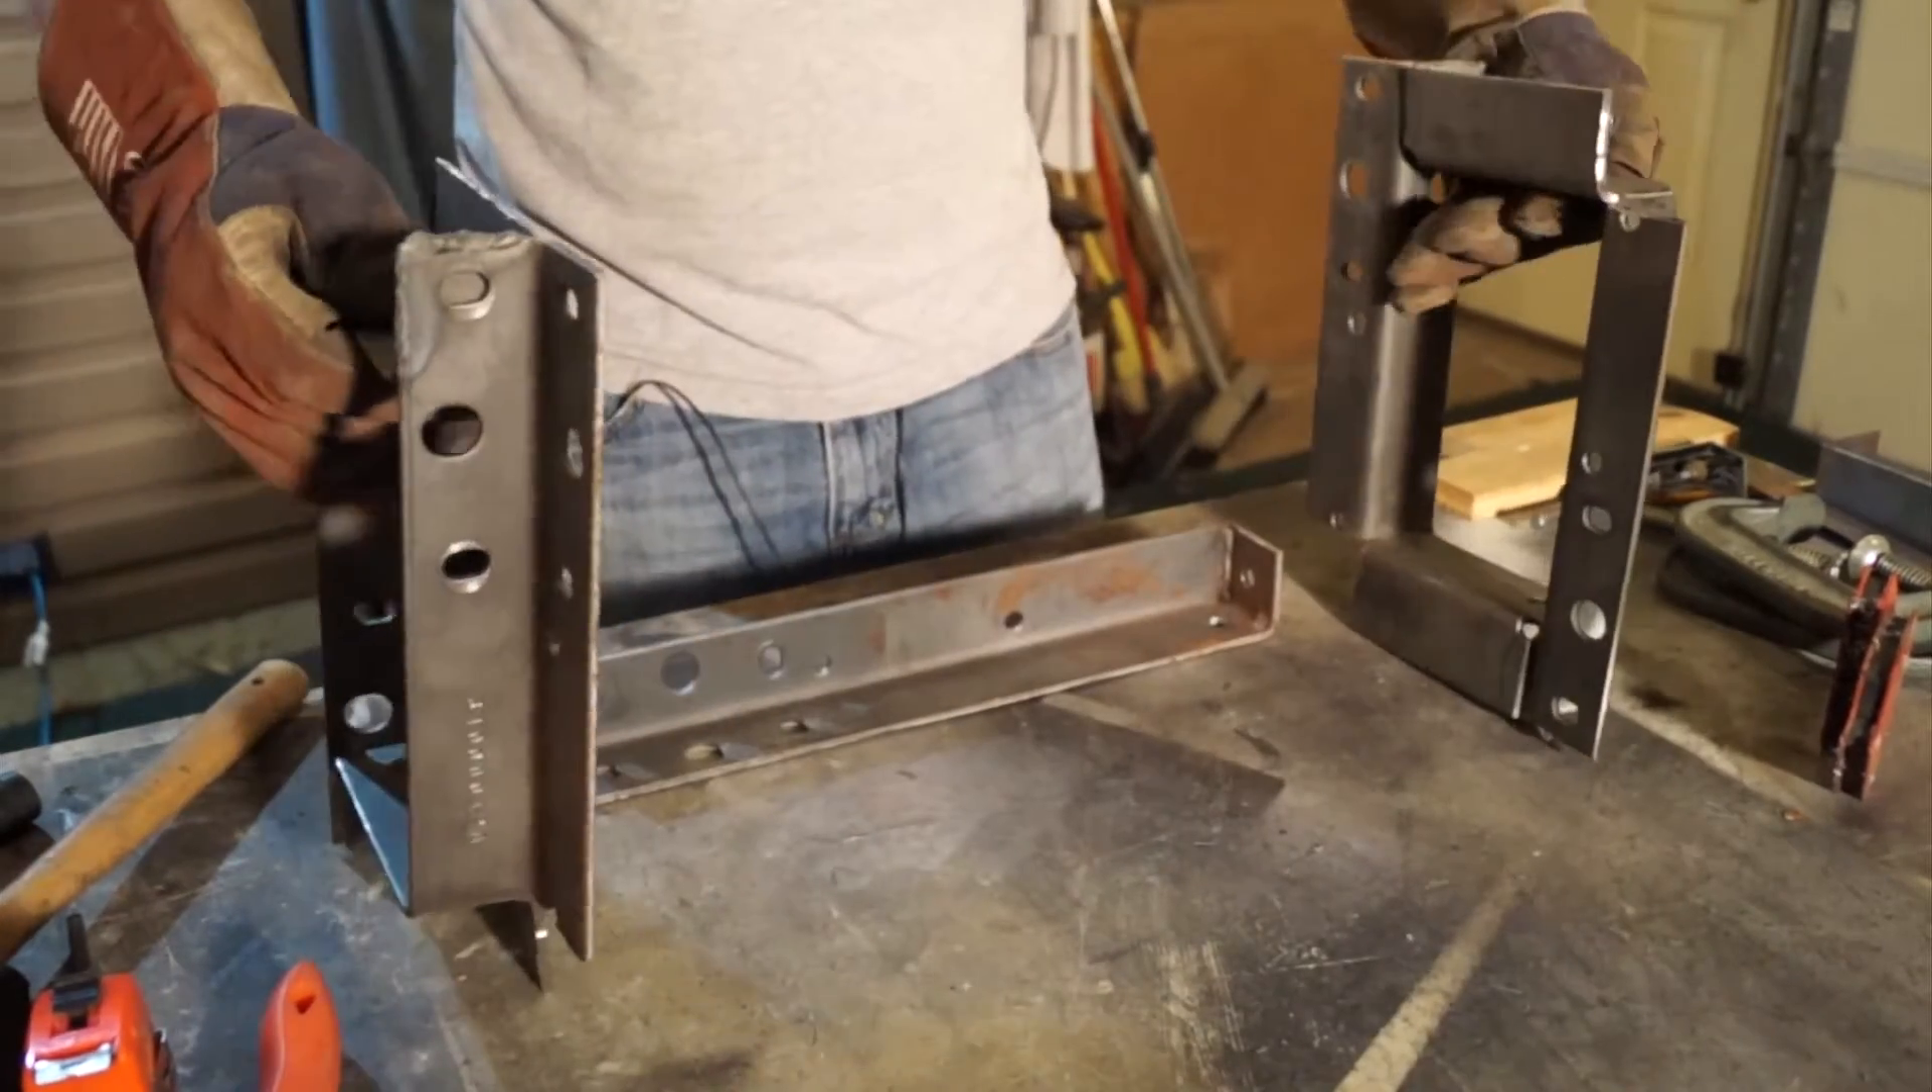And now that I have the two rectangles made, I just need two more pieces to stretch along the bottom and connect the two.